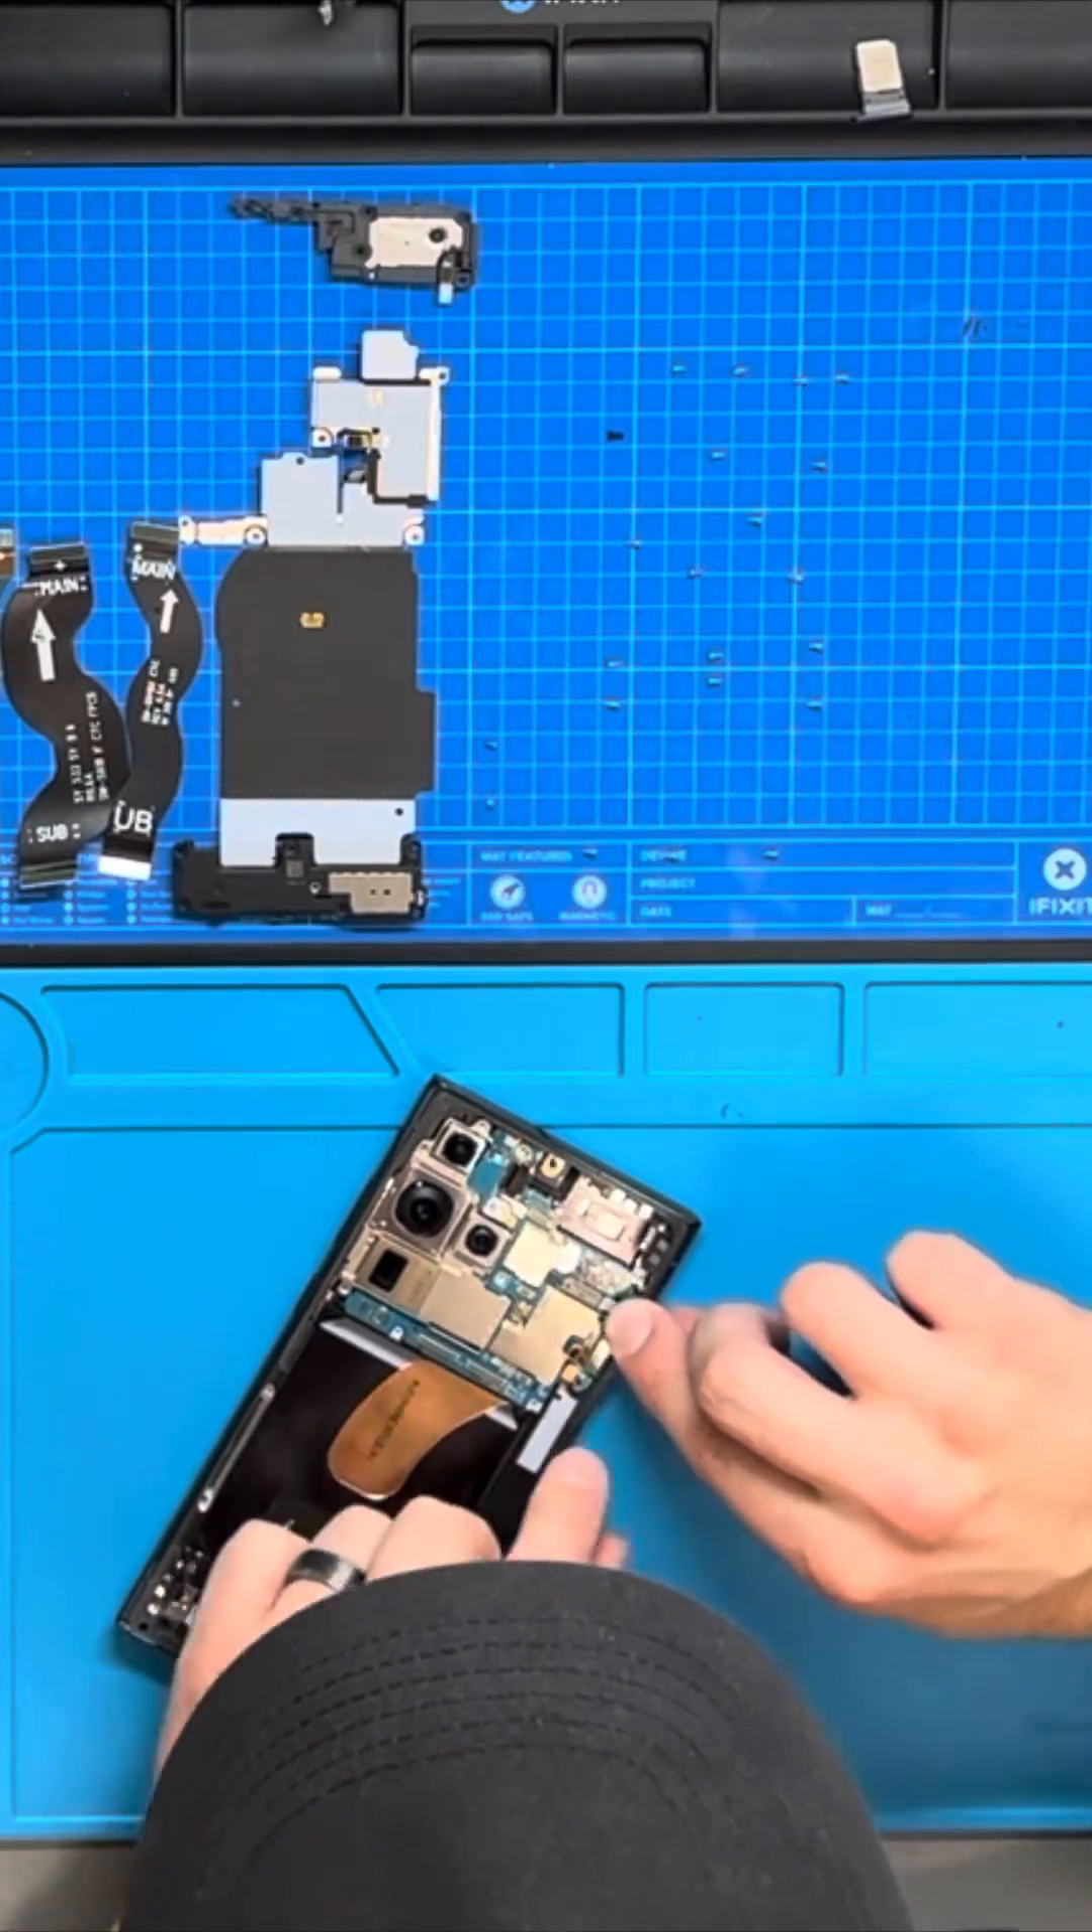So I put the motherboard back in.